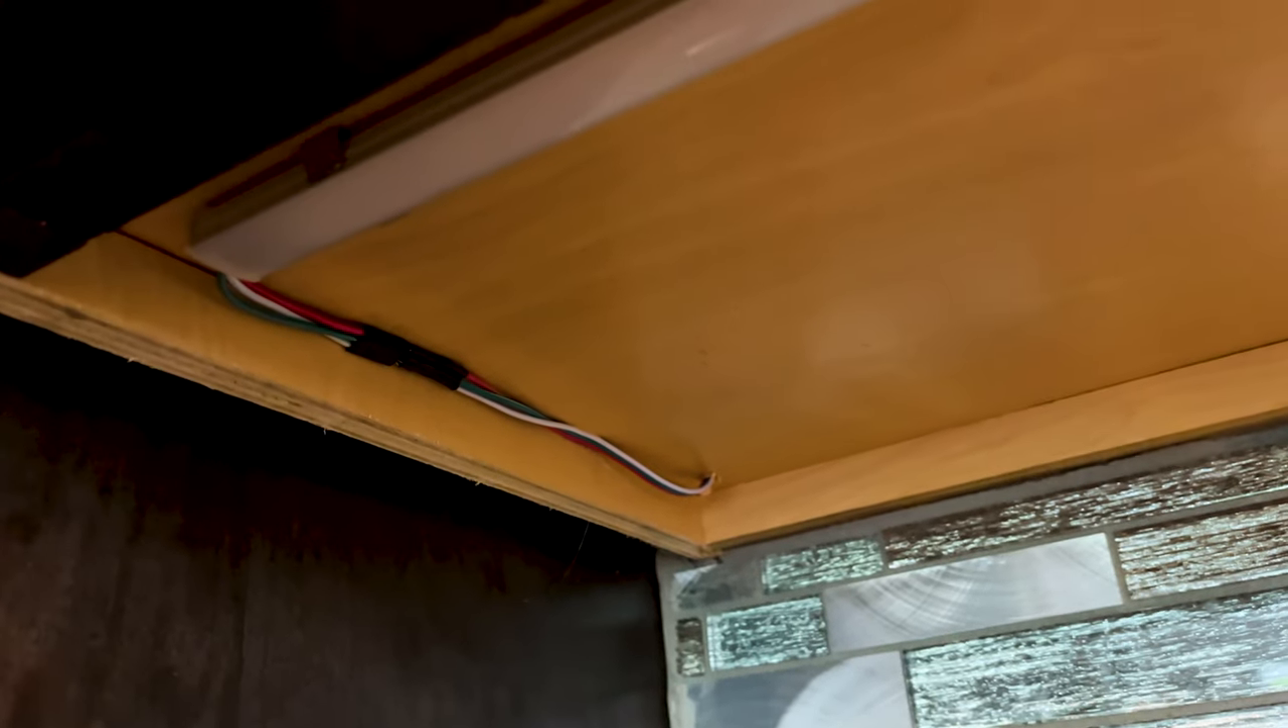As you can see there are those kind of quick disconnectors i've made and we have the lights mounted up underneath.